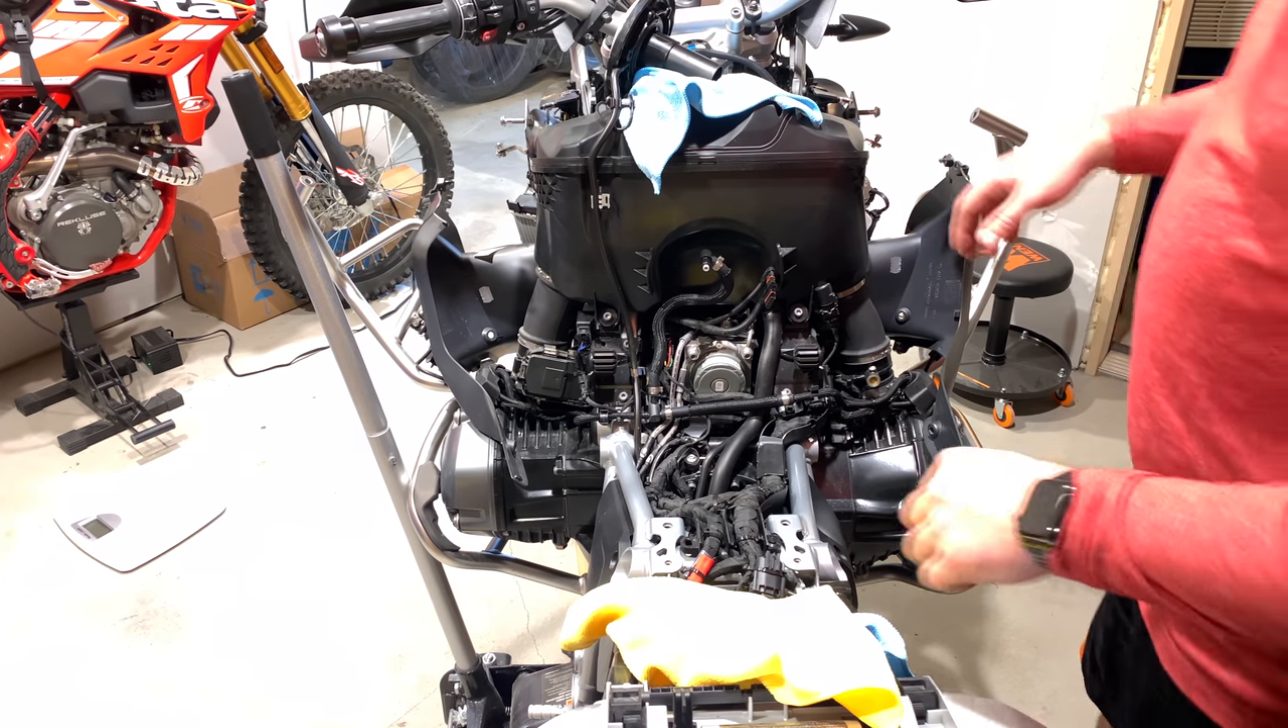So the air box is fully exposed.